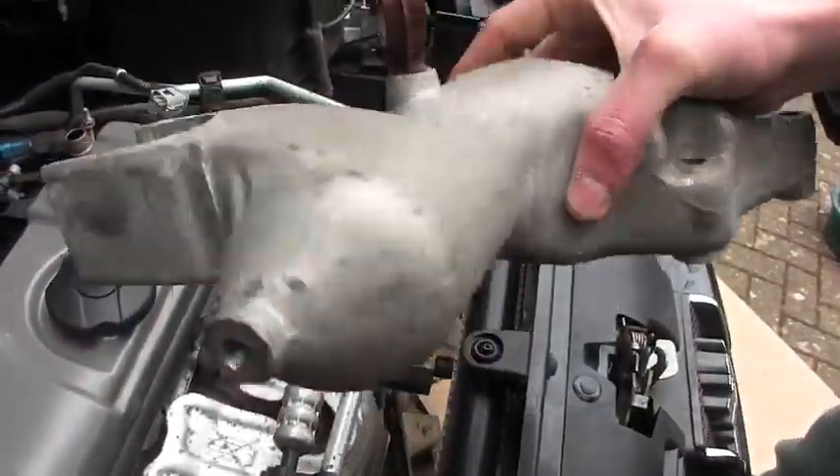What we've done now is remove the side engine mount, which is this big aluminium casting.